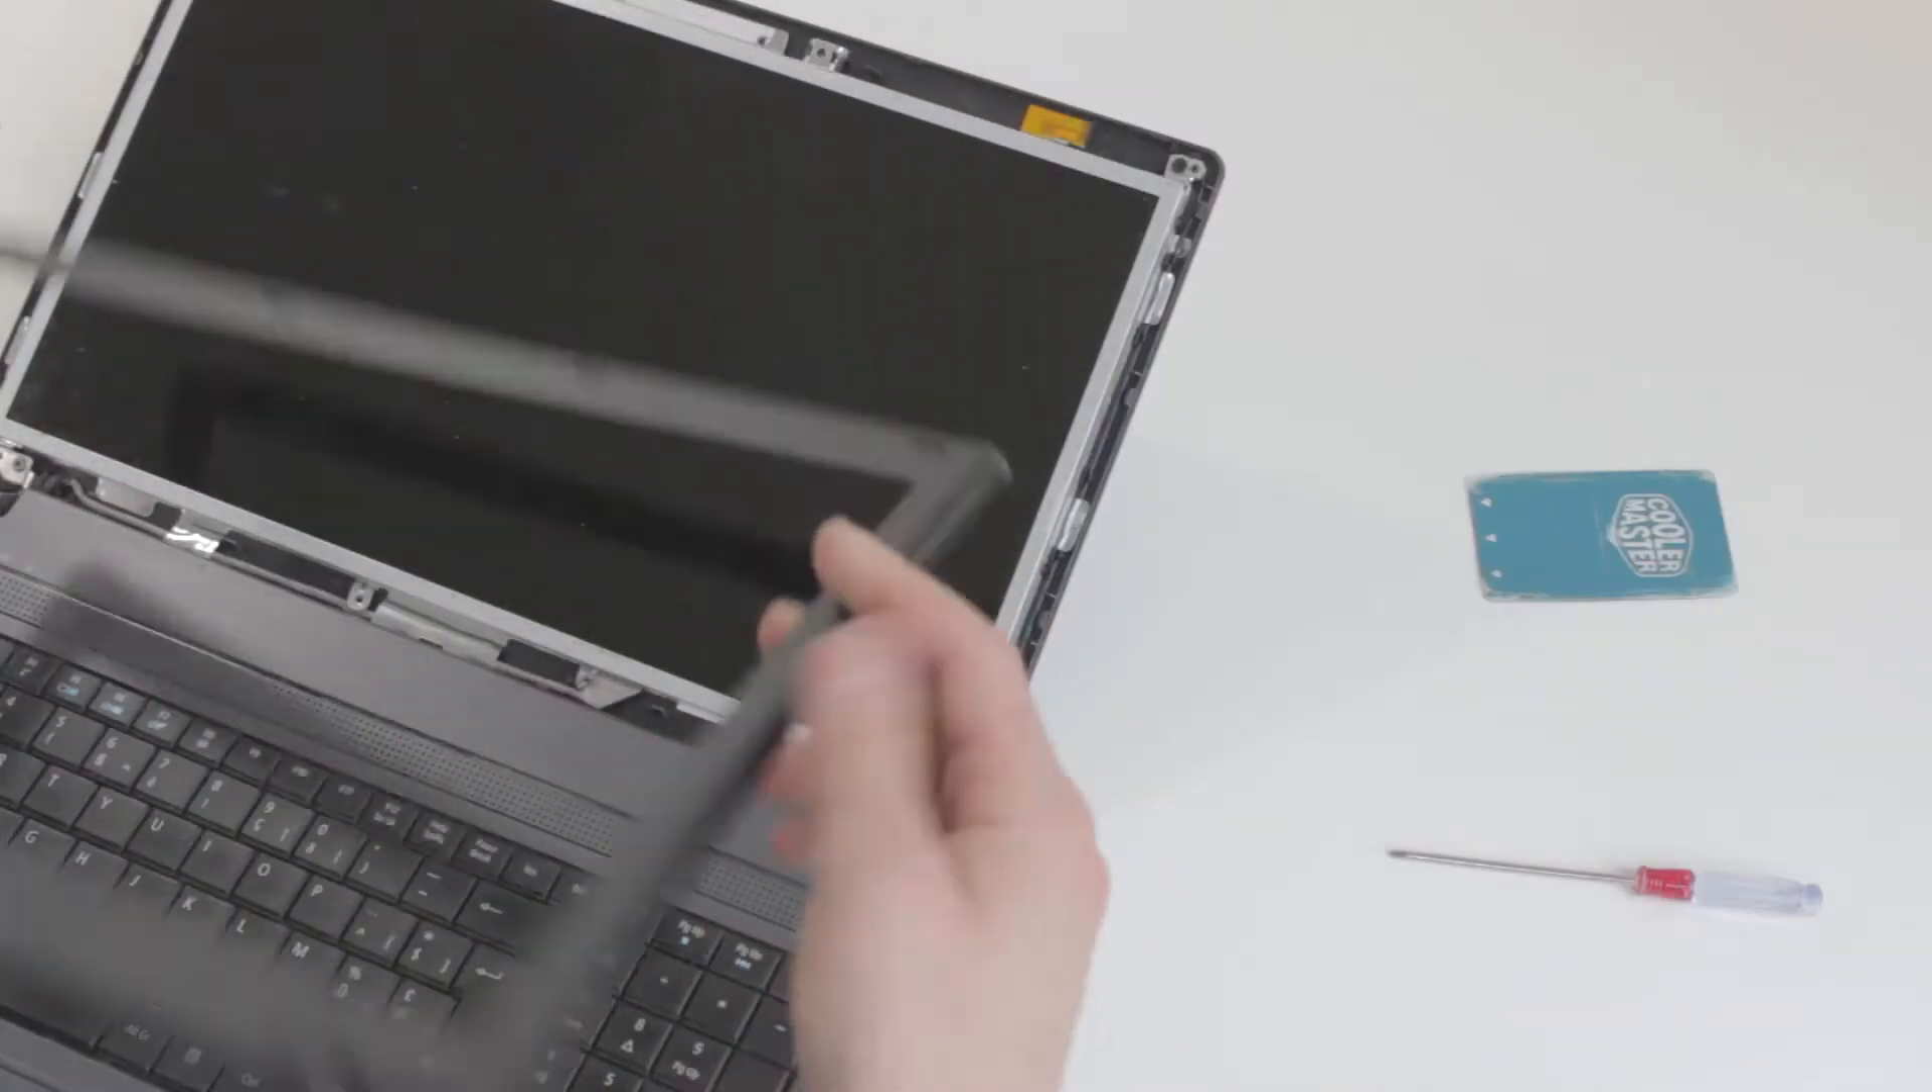As you can see, I didn't break anything and the bezel just got off.